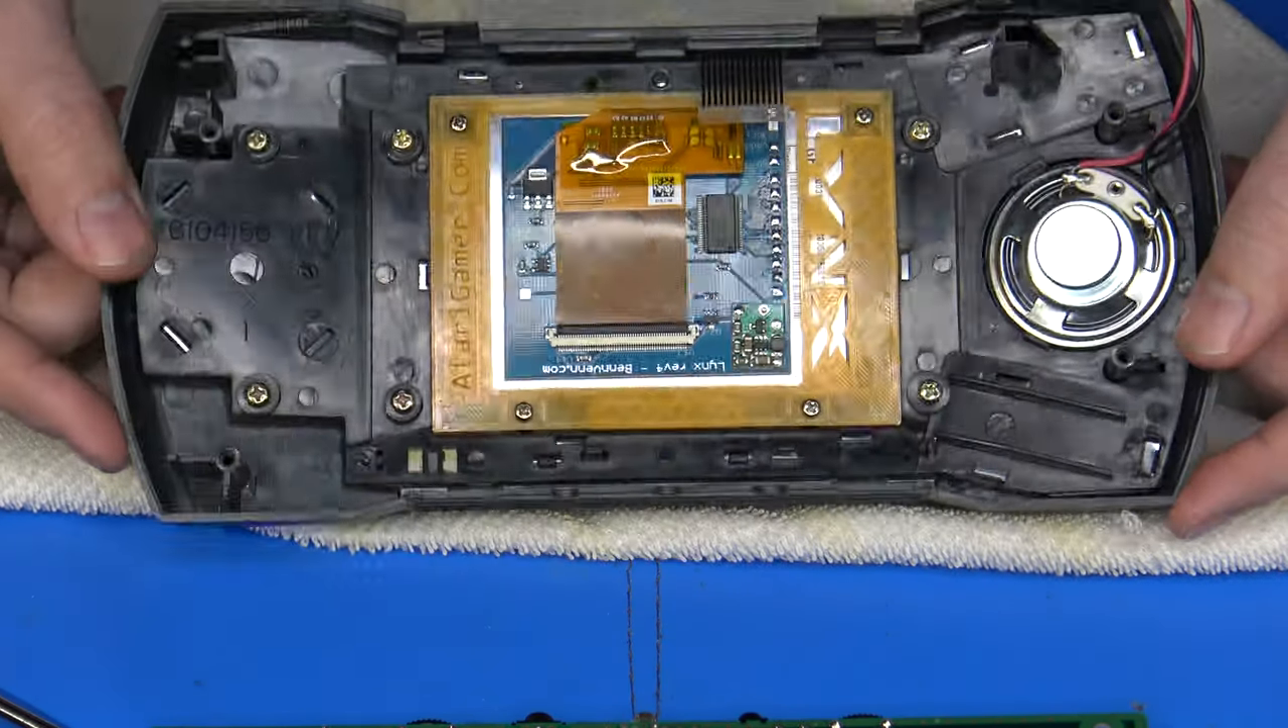I think we're good there, as far as getting the actual LCD installed.